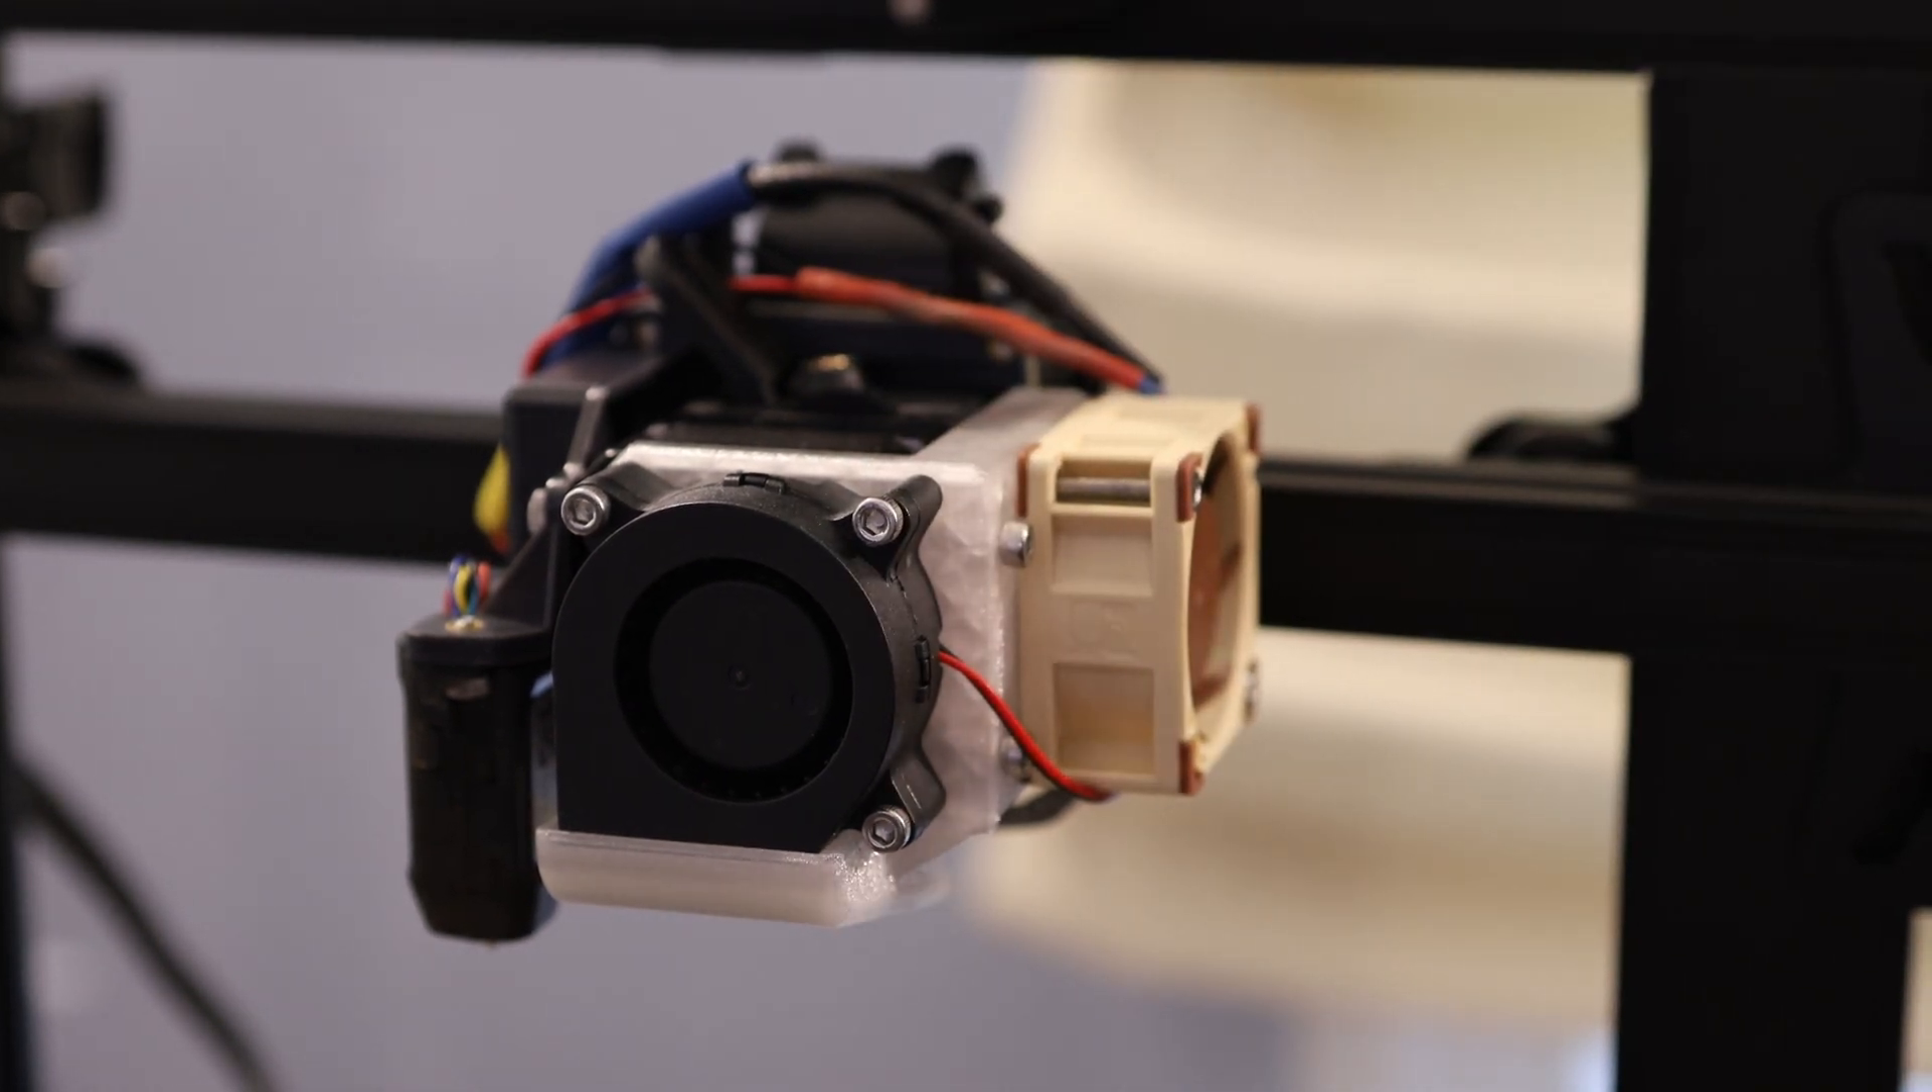So these new fans are all installed. Everything looks good.